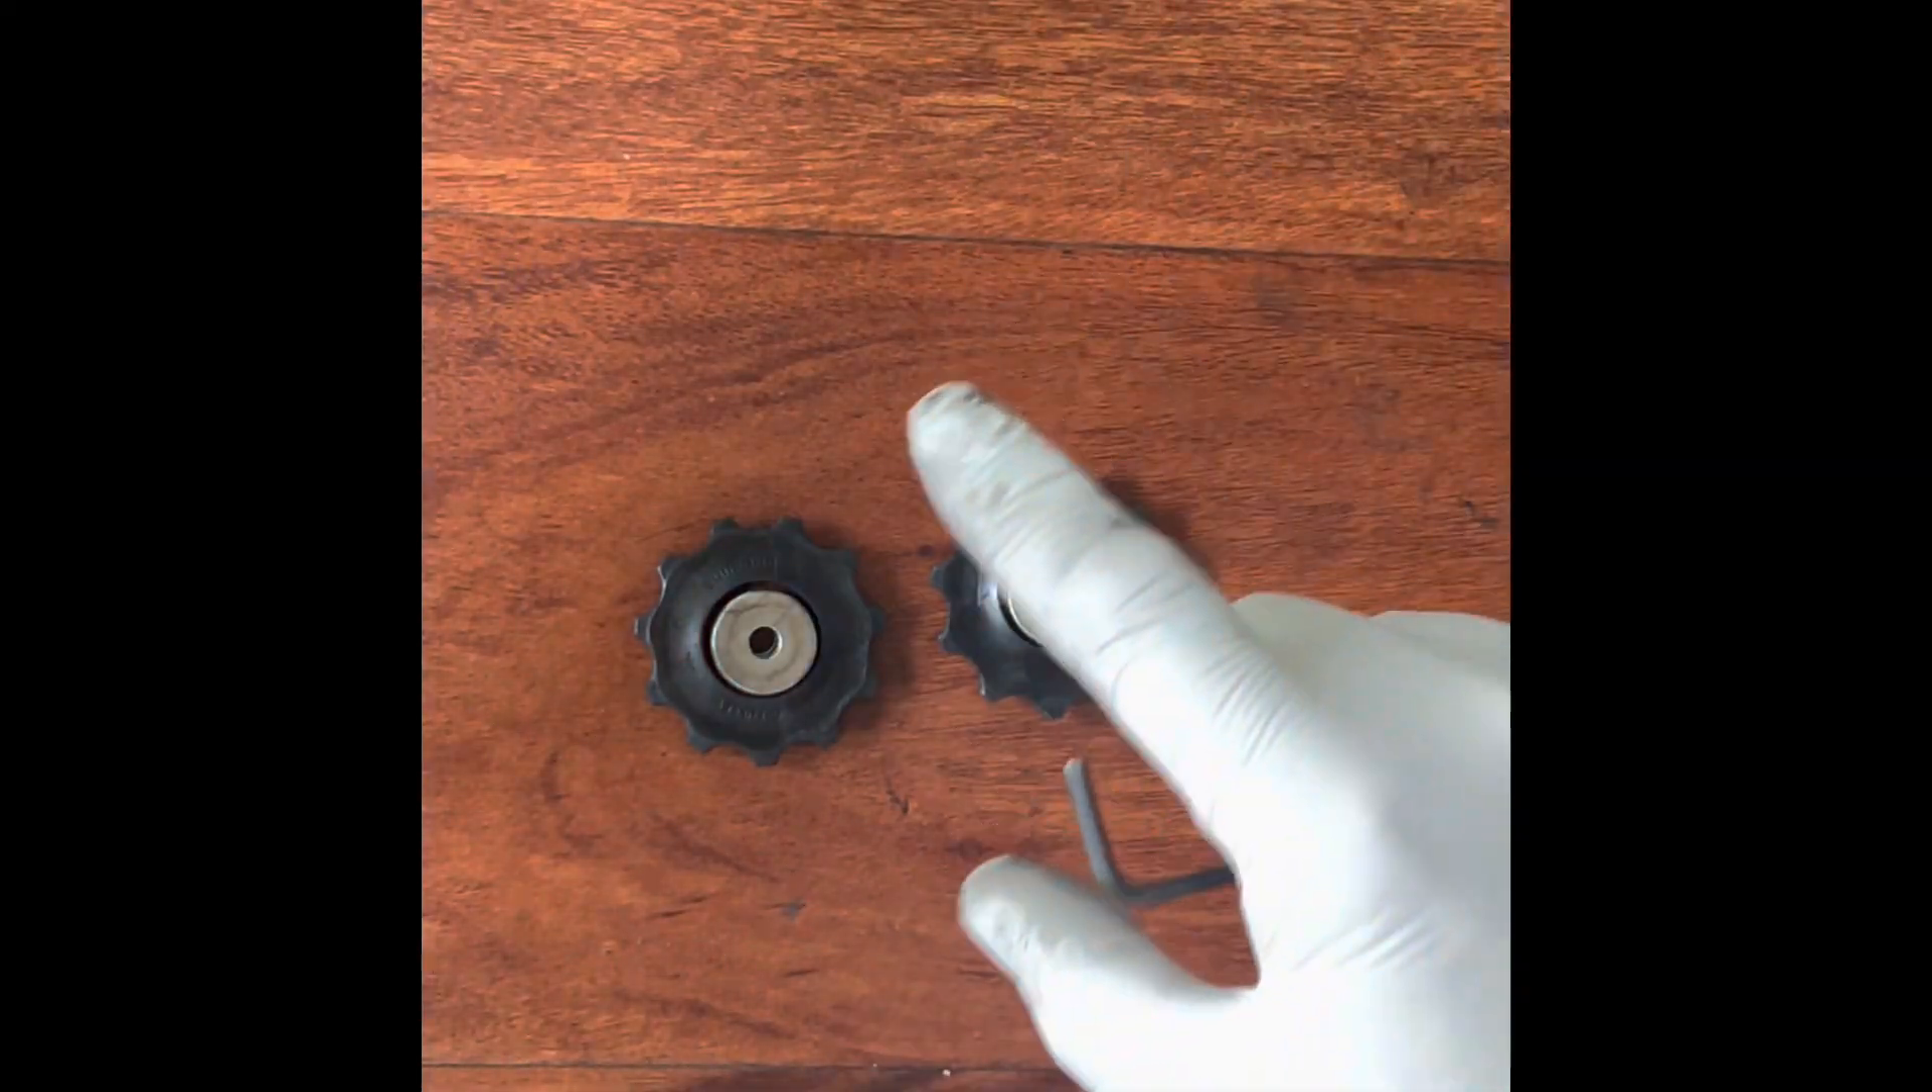Okay so i've officially removed the jockey wheels.